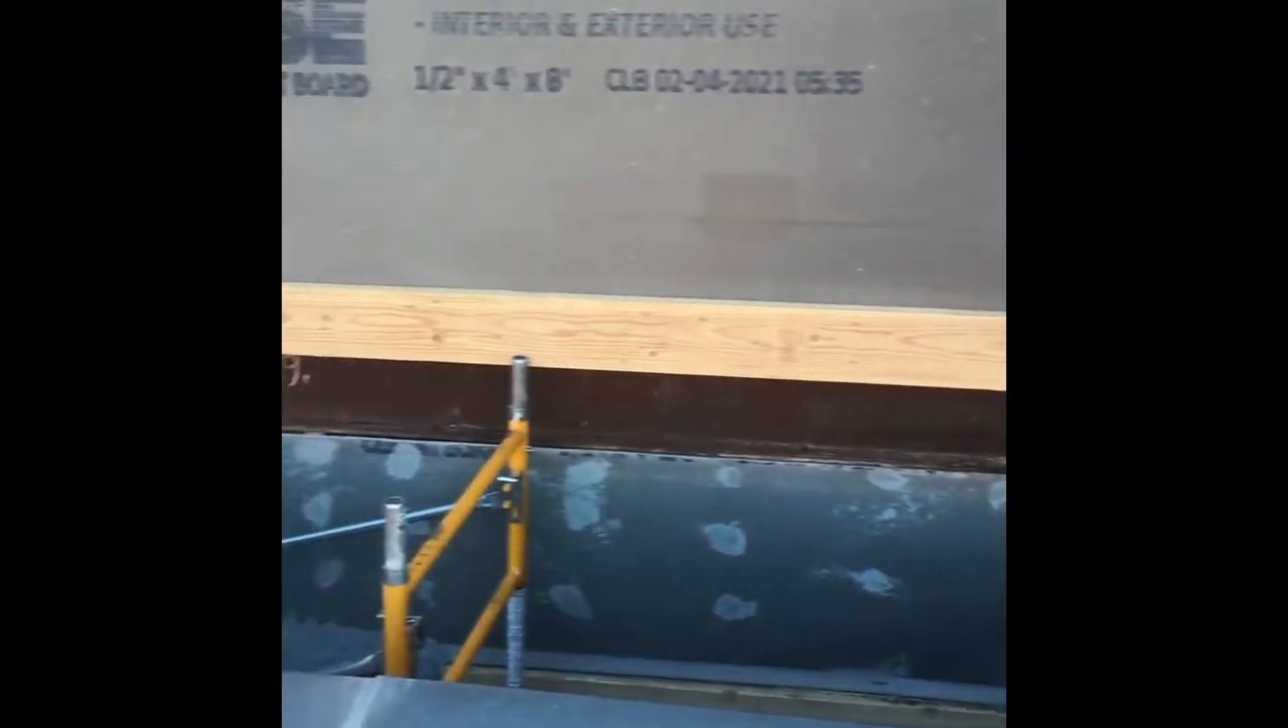You can see last week the team got that ledger board in place there.